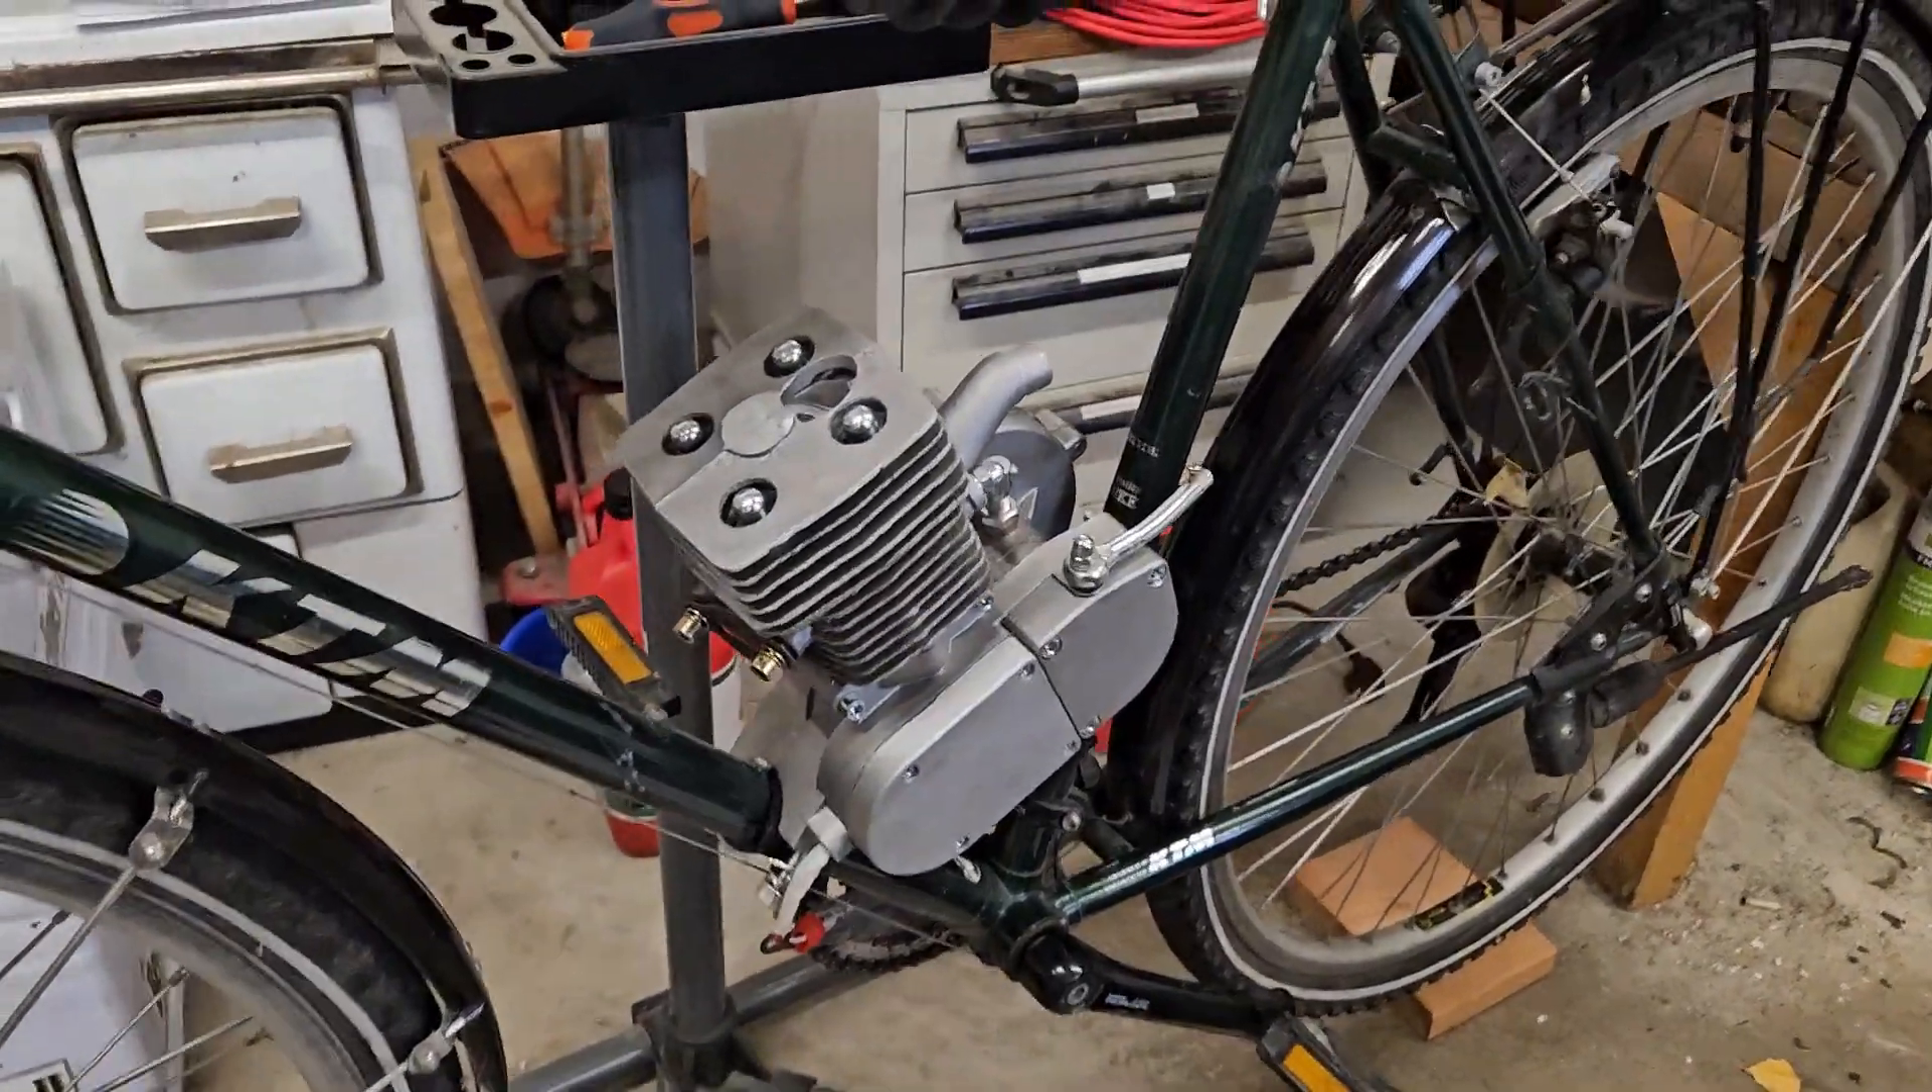Als ersten schritt habe ich jetzt erstmal den motor im rahmen befestigt.